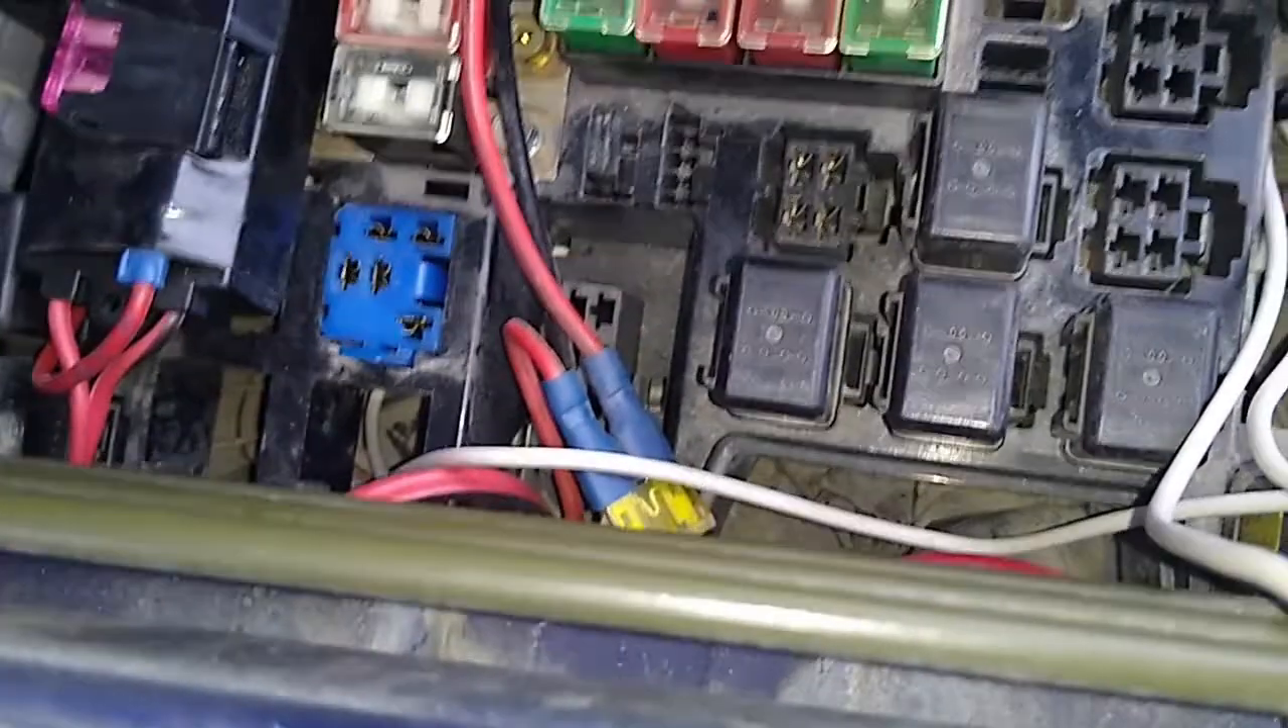If we have a look in our little fuse box here where the blue relay hides, I've actually got the relay pulled out and if we momentarily plug it in, it's all going to go ballistic.